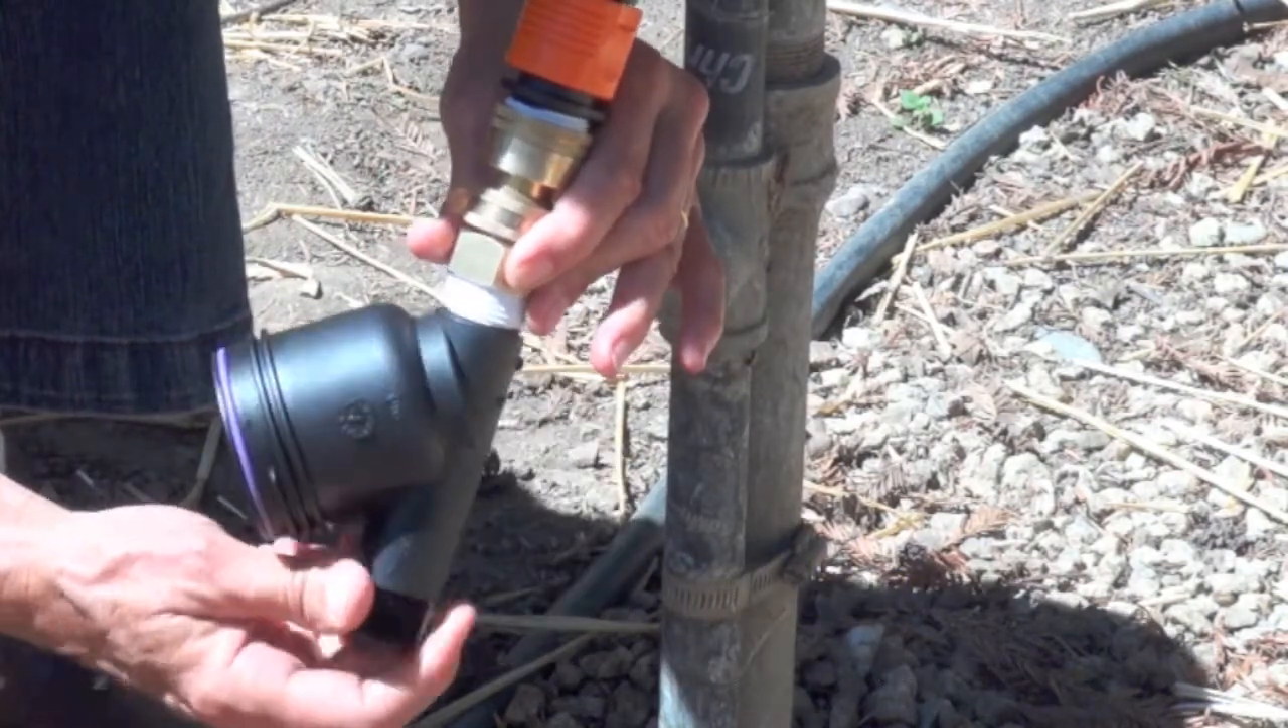To make the installation easier, we have disassembled the filter and we have already attached our Teflon tape.